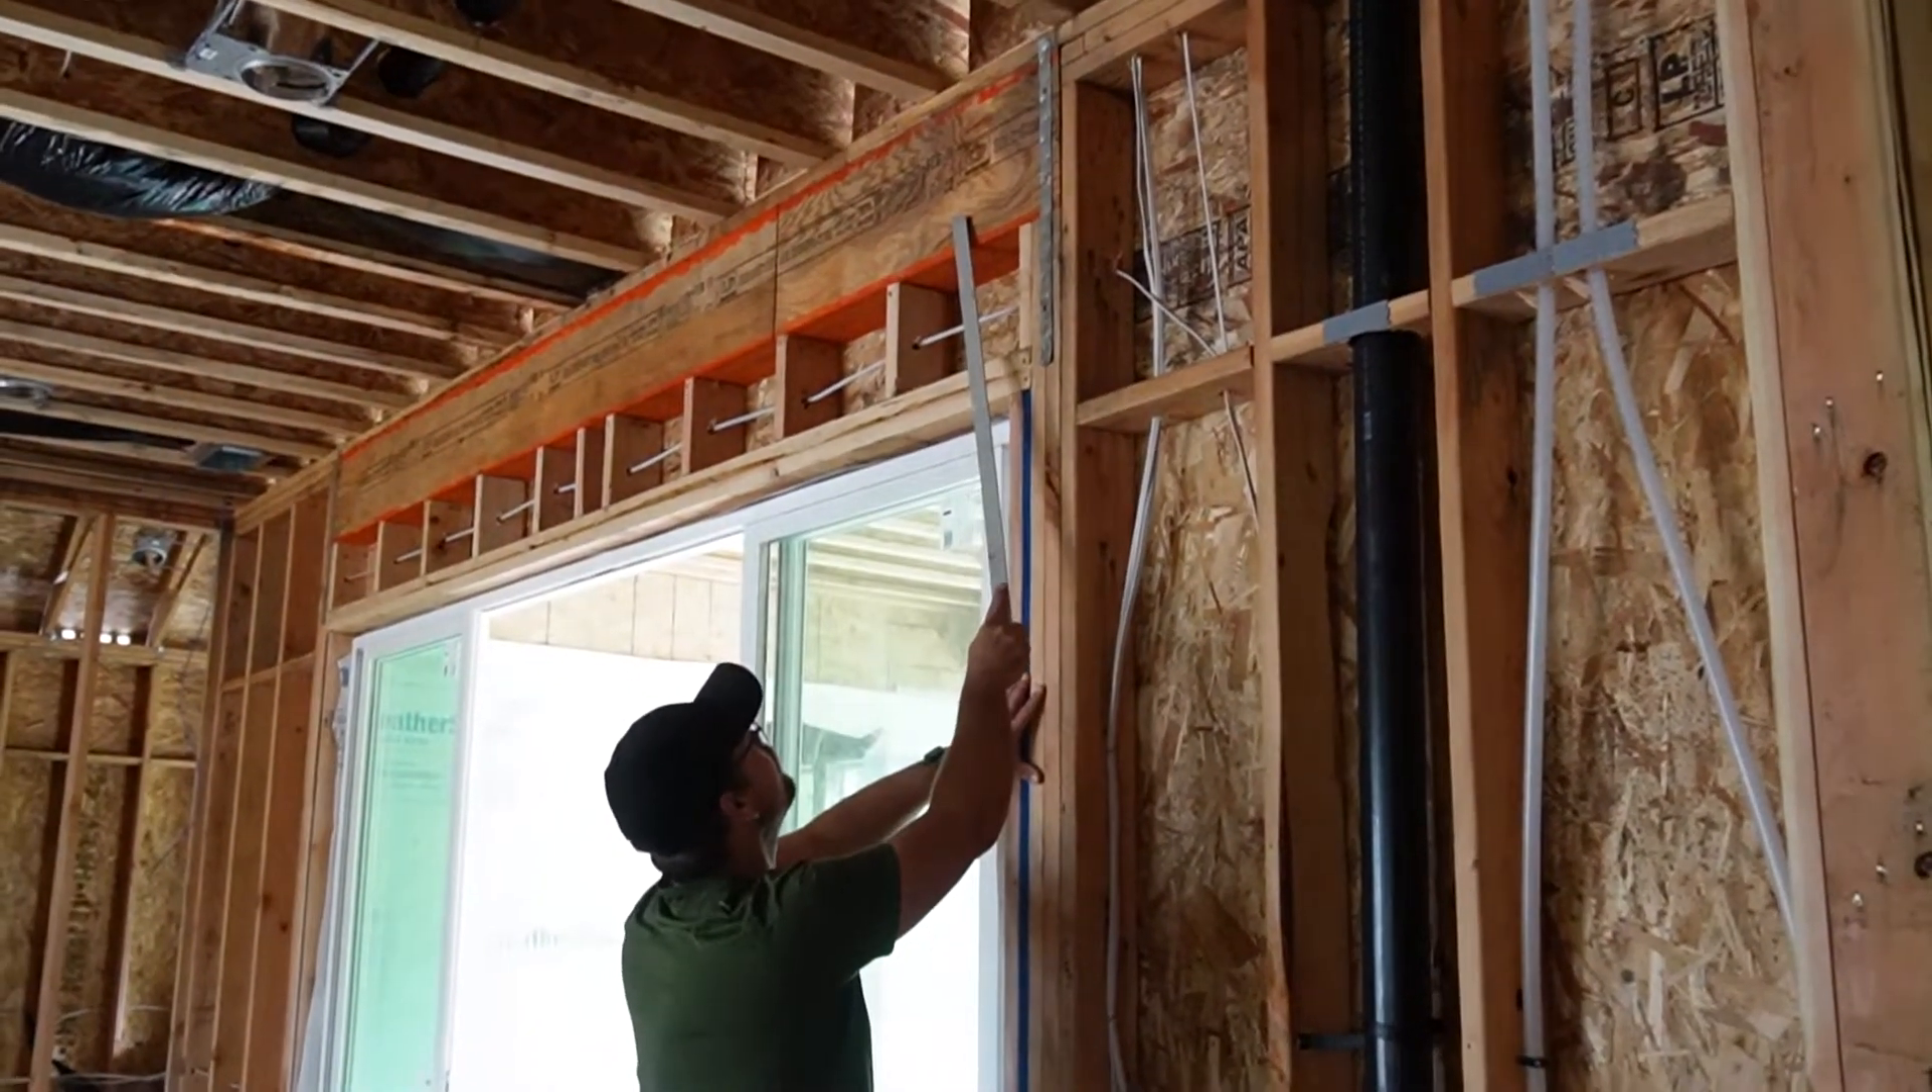Okay we've got our walls framed.